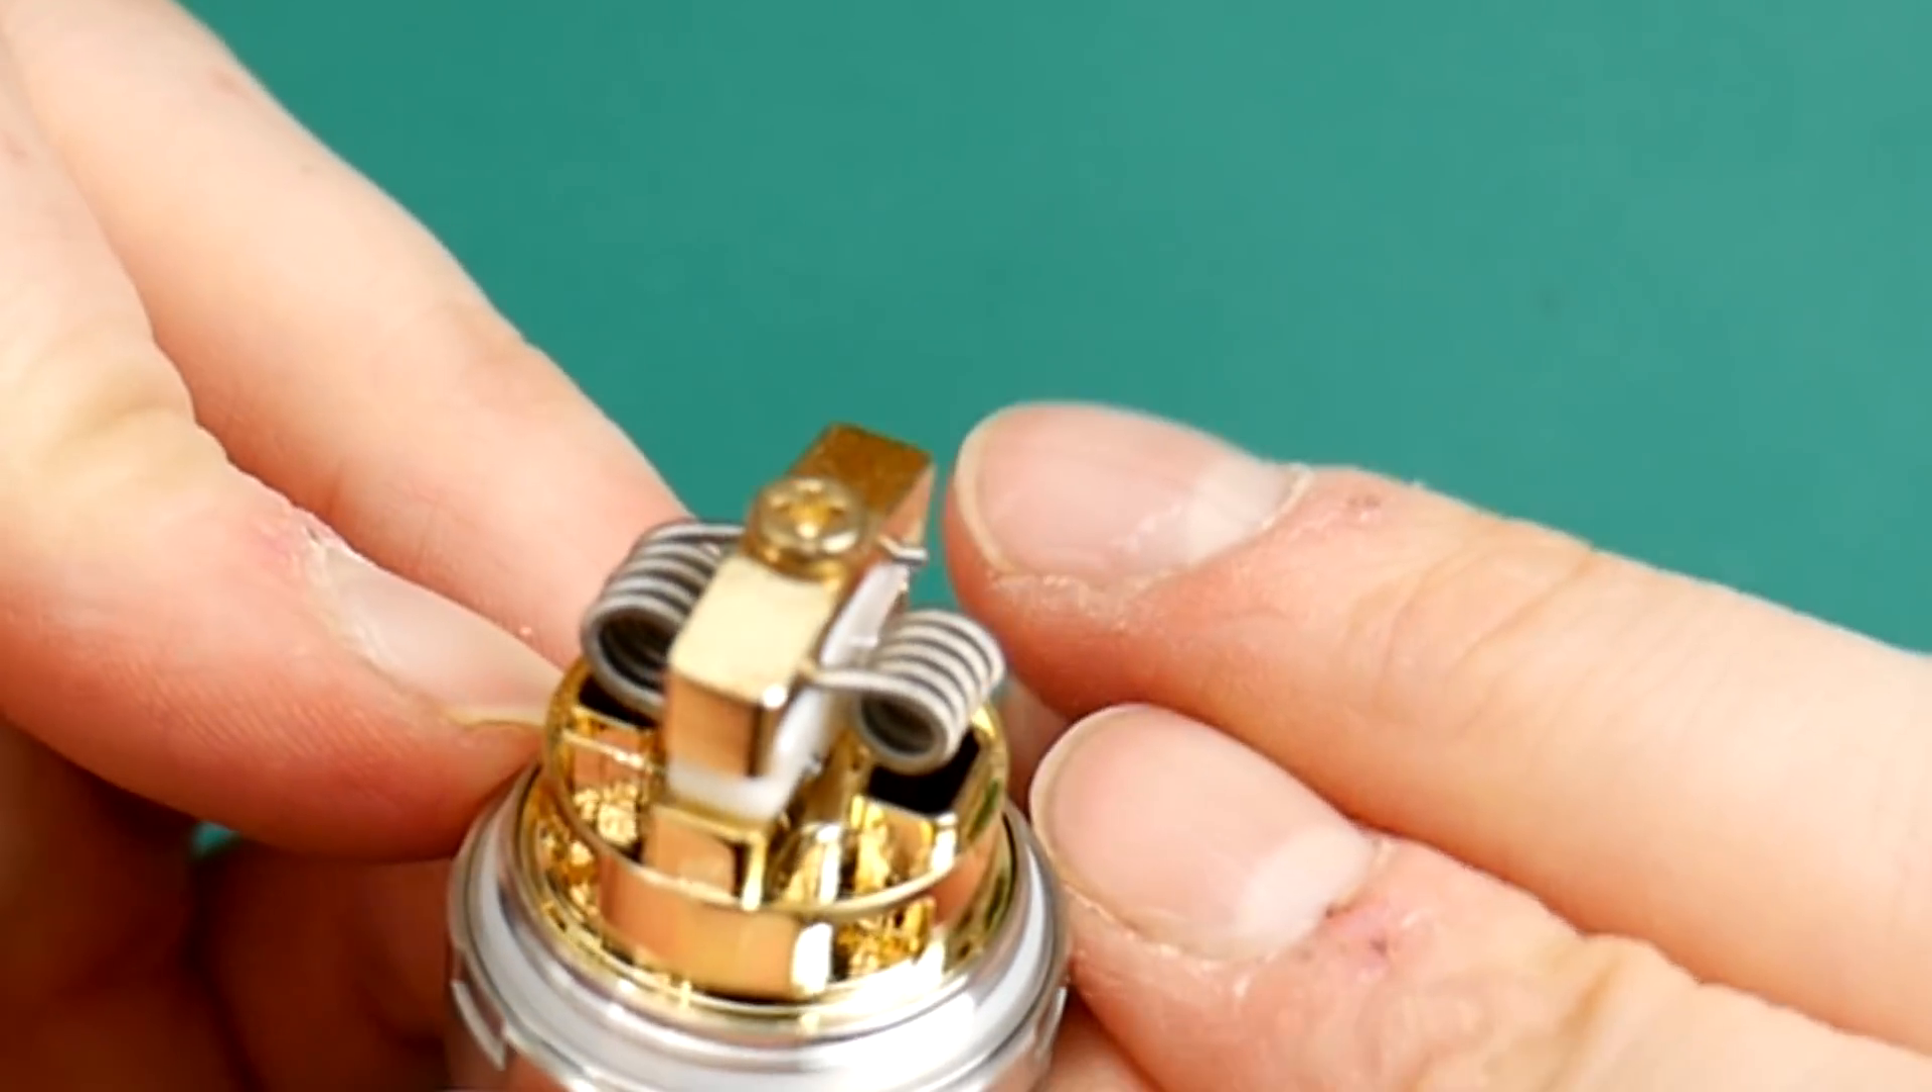We've got our coils in now.